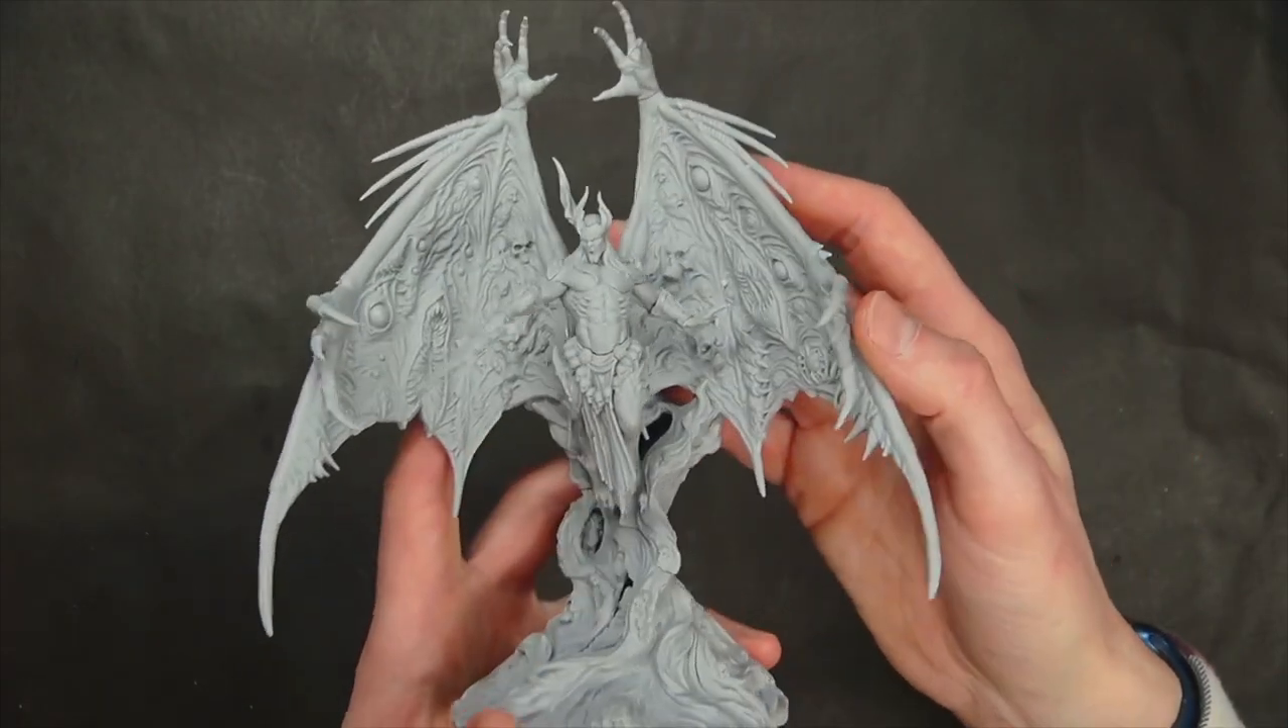And then here is the miniature all assembled.